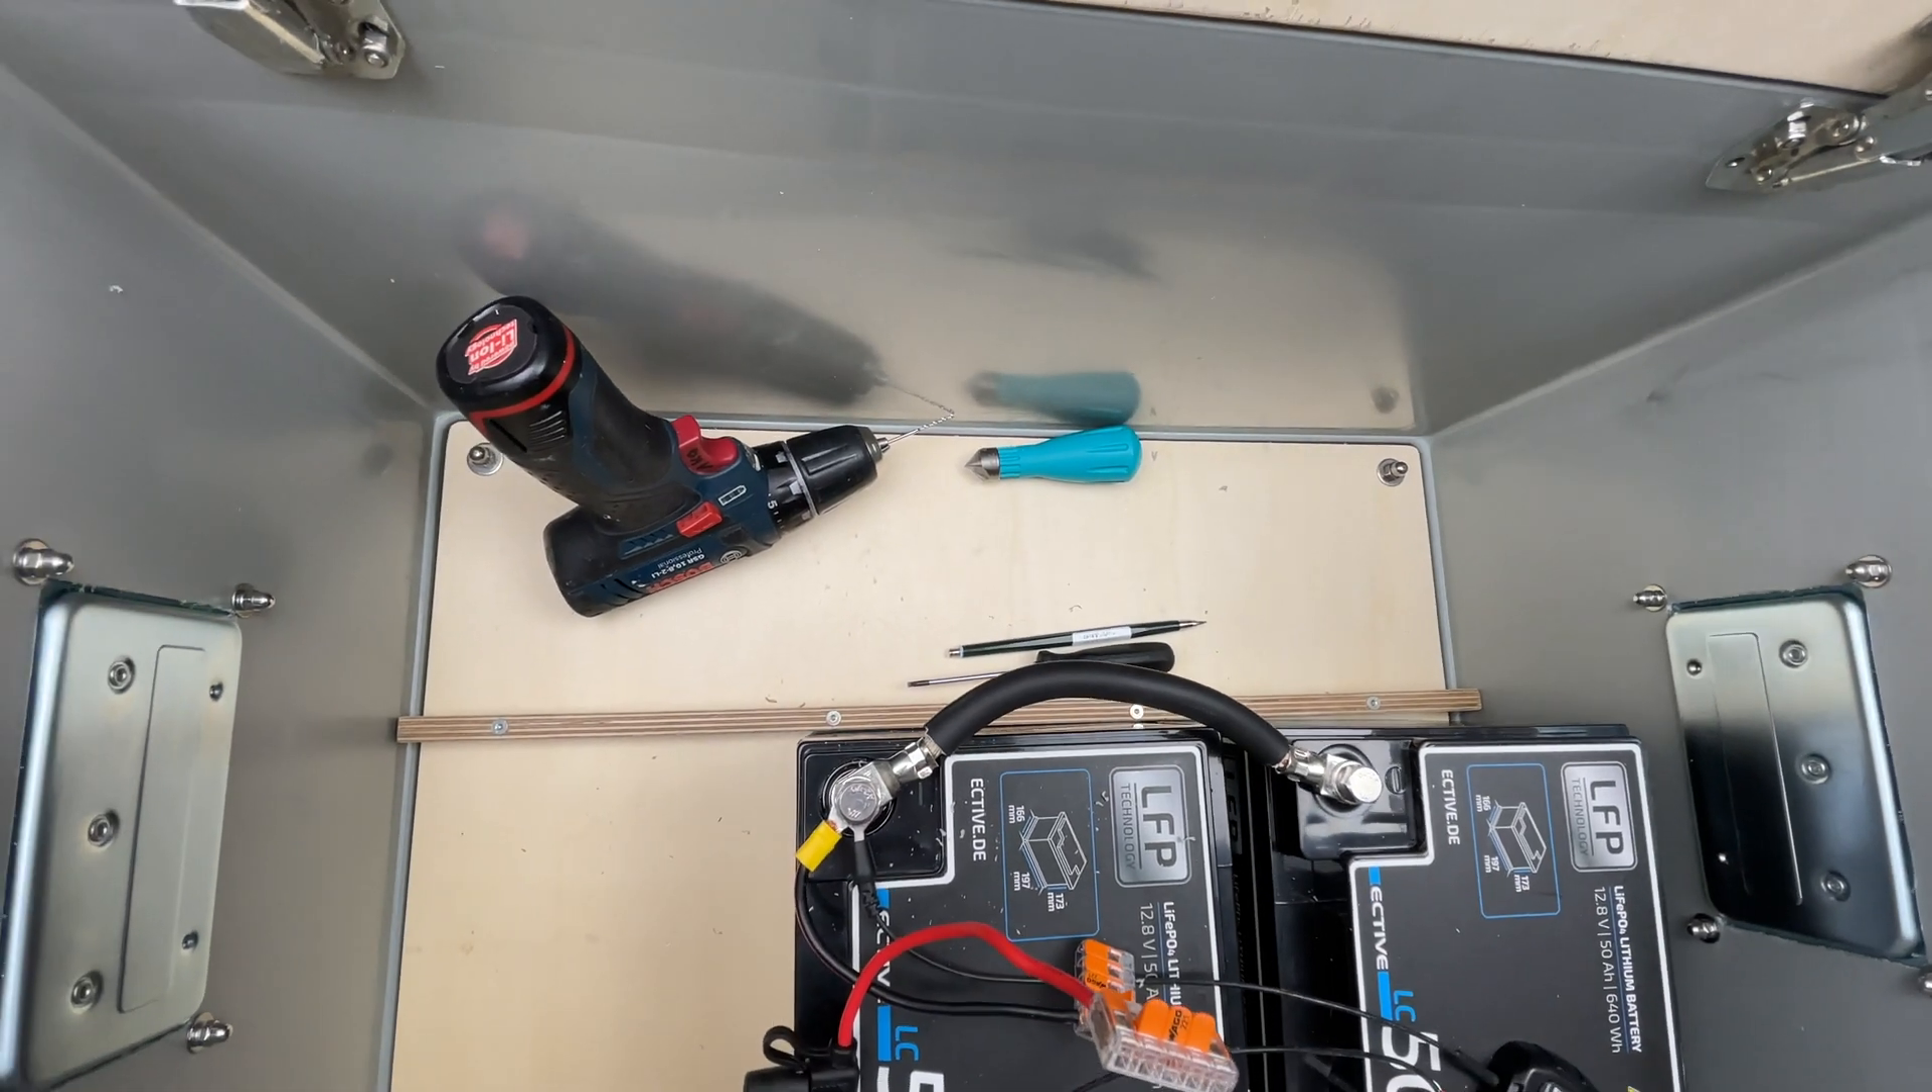We have all the hinges installed here and the batteries are in.